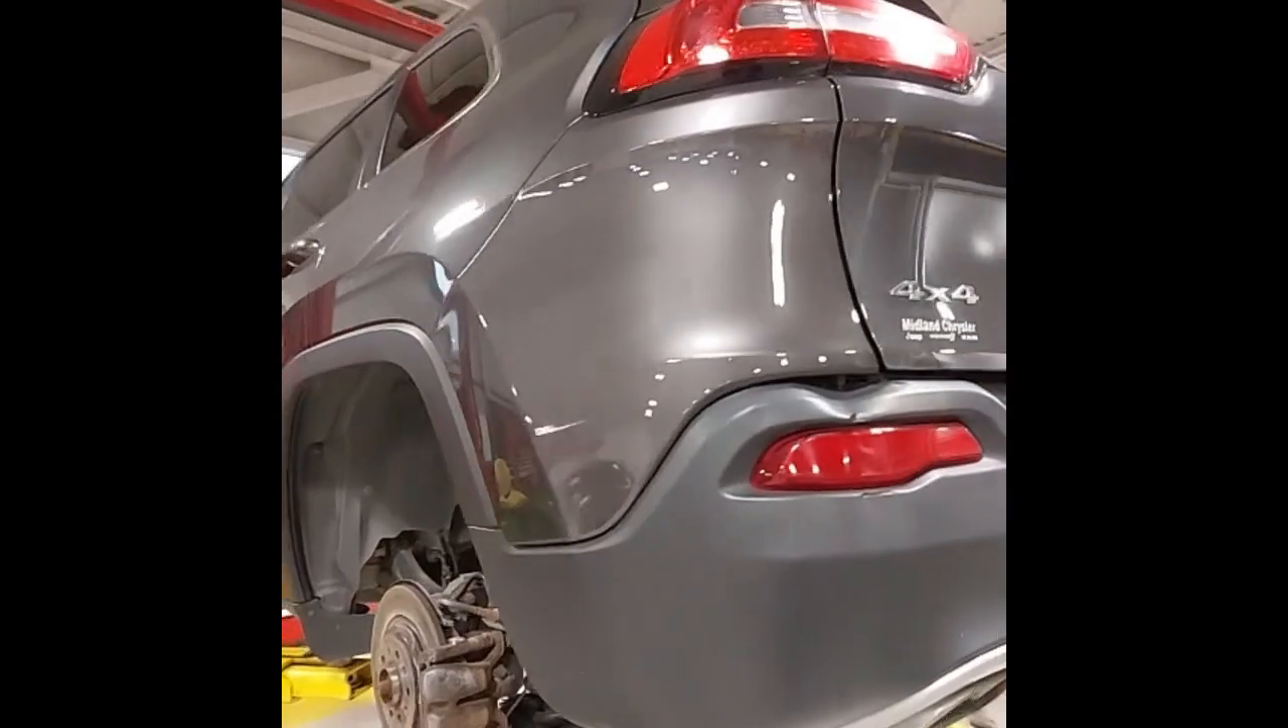Here on the other side, I've got the wheels off.